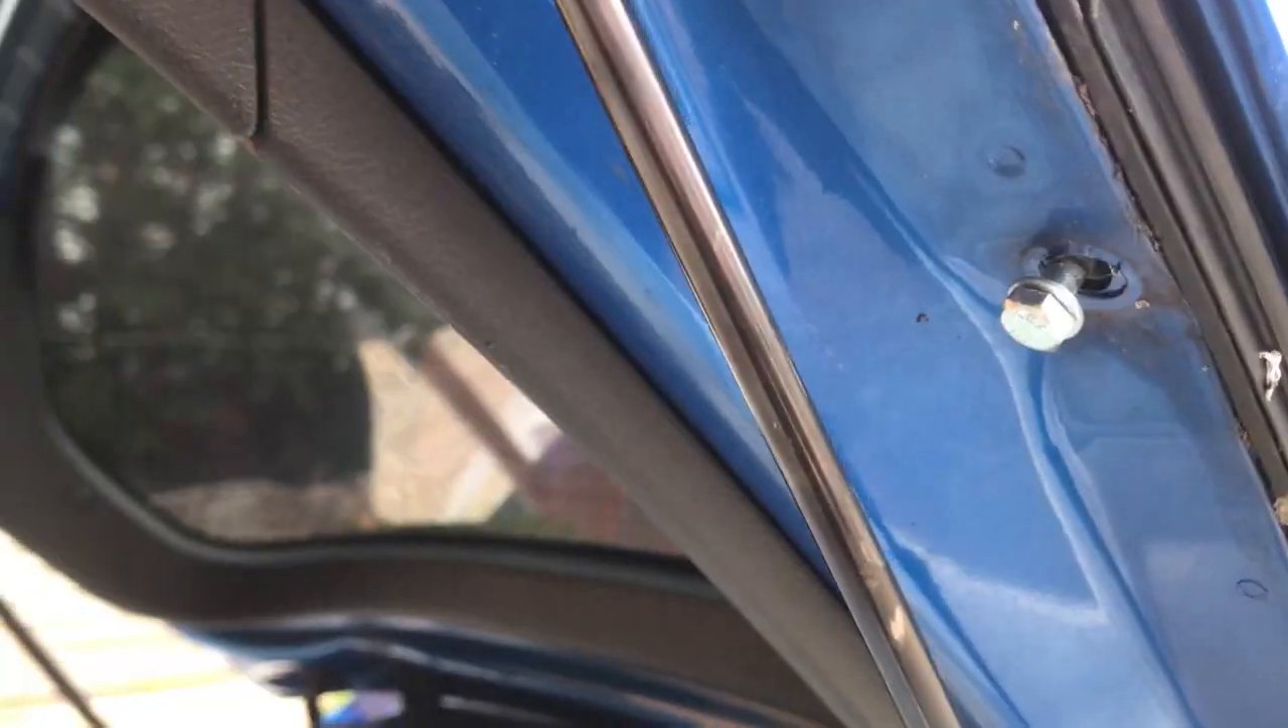Now the bolts are not fully tightened at this stage.